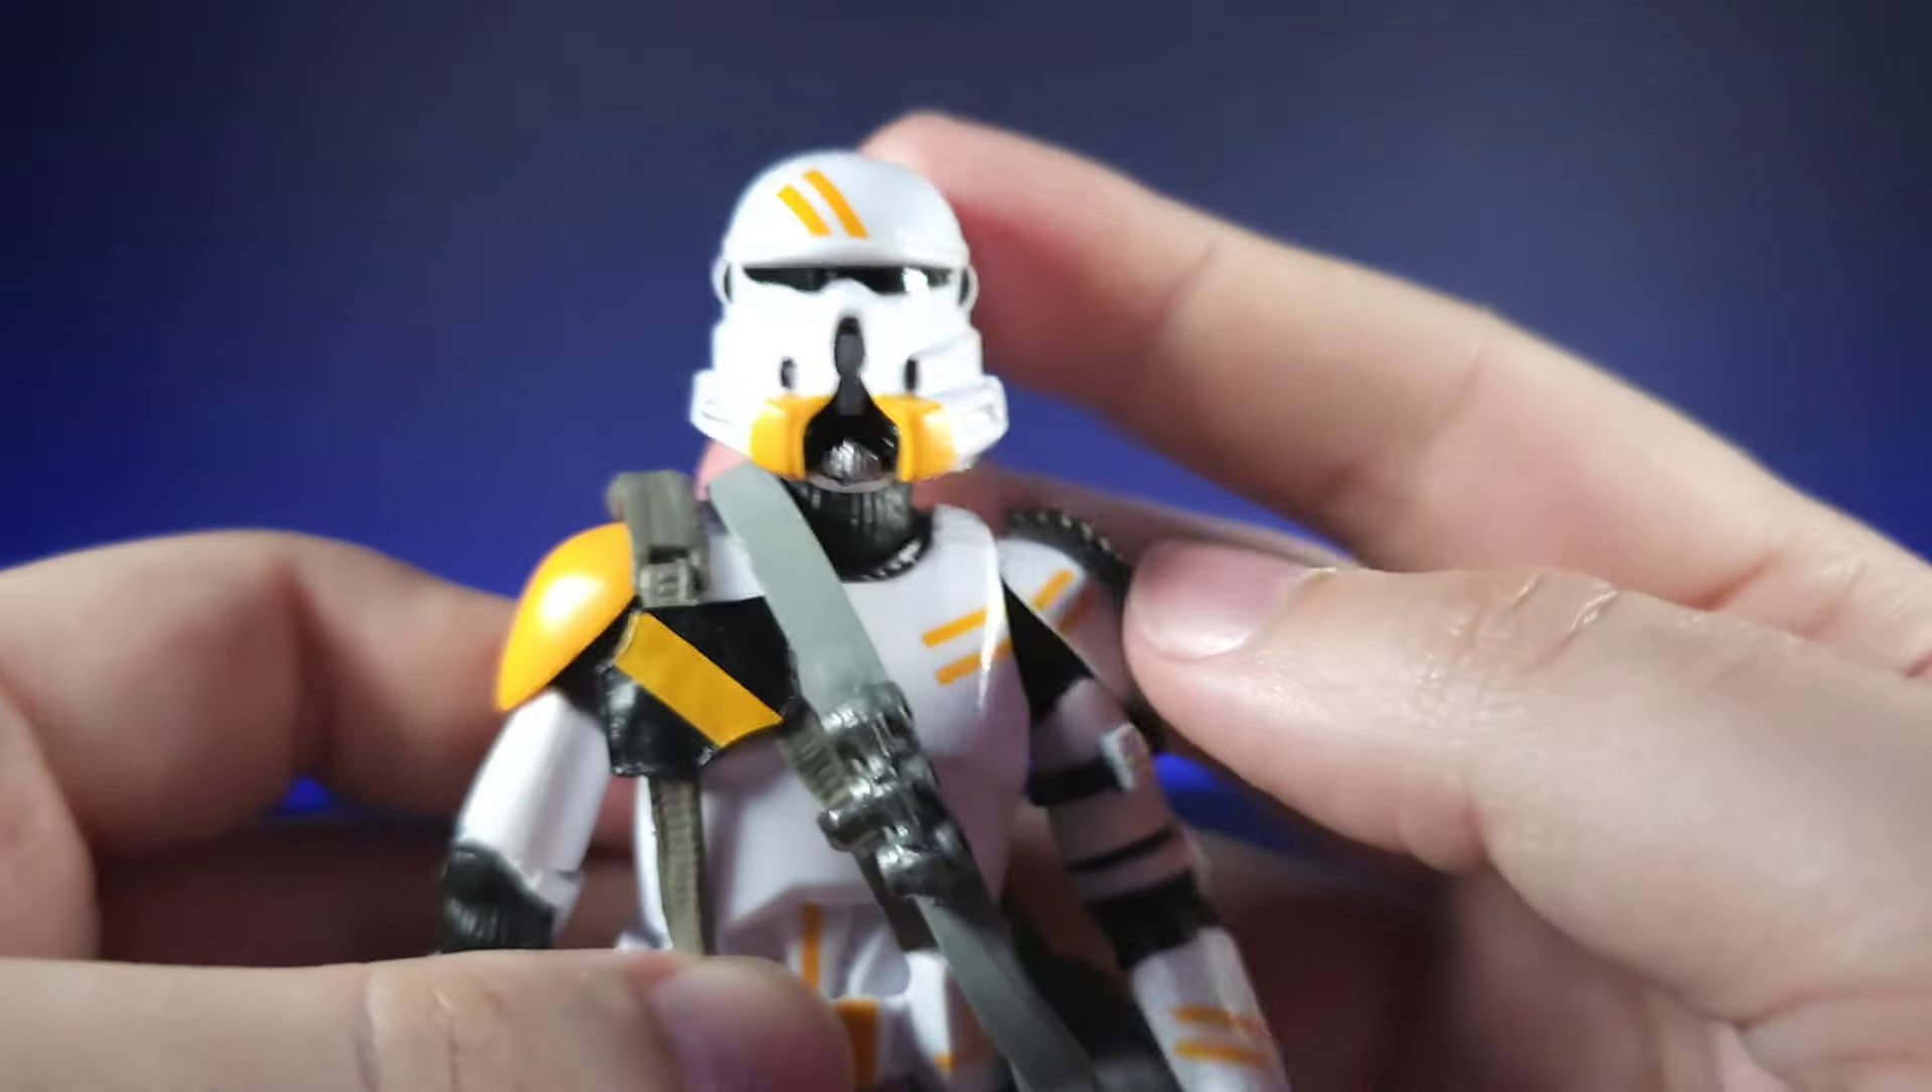The helmet kind of fits a little bit too high unfortunately on this guy.